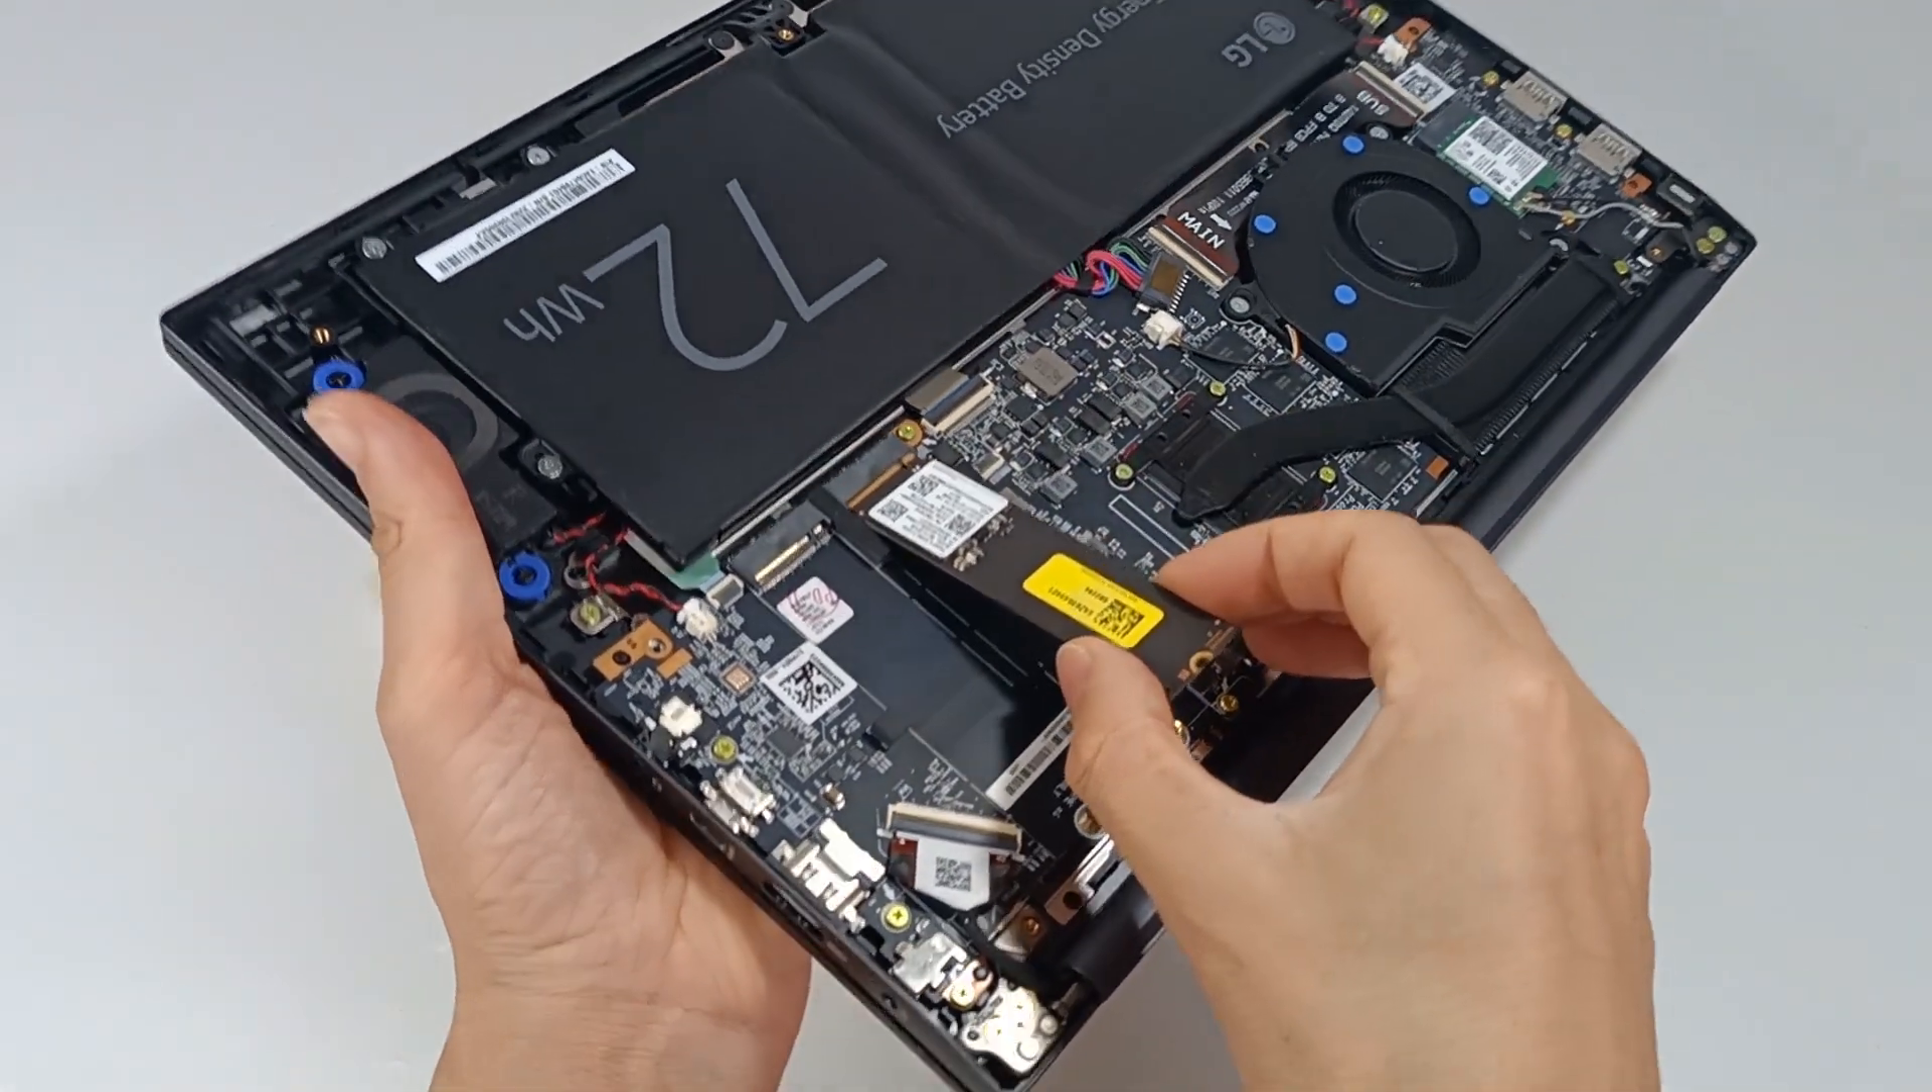The module fits in, but it's tilted because it is not secured.